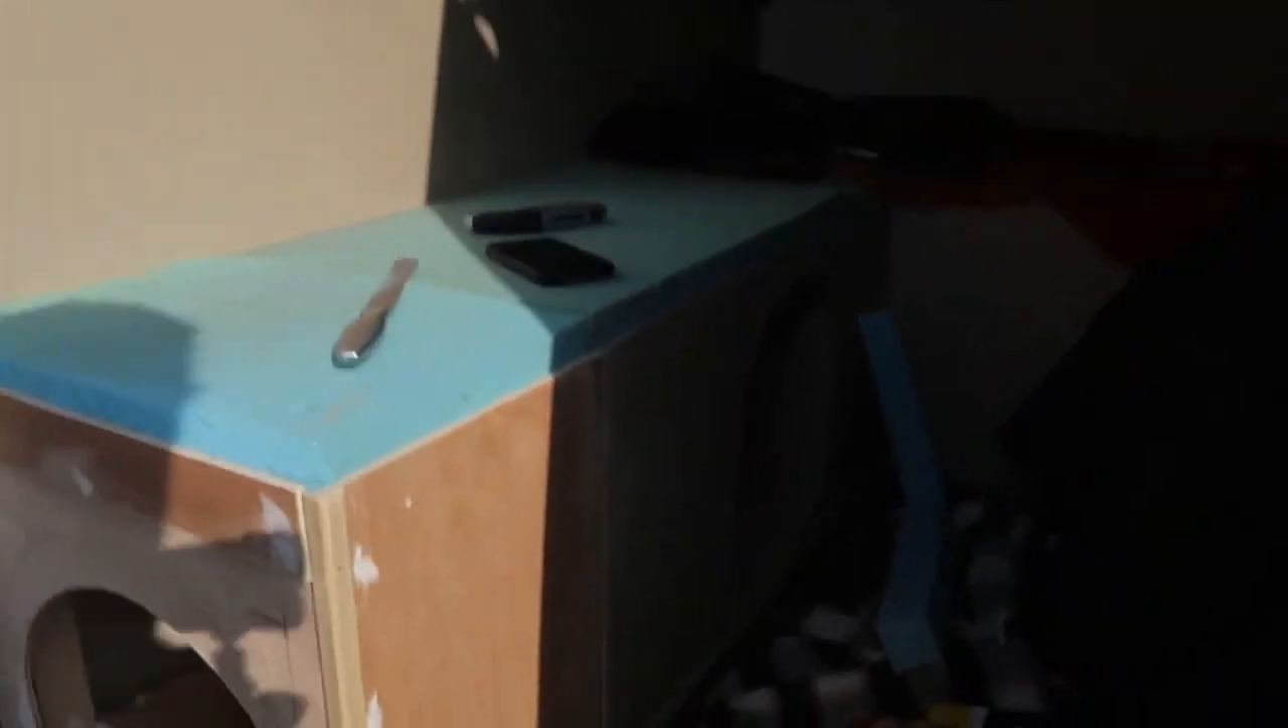So I've put the foam on. This is just temporary foam for now until we get the other one that we've got upholstered.